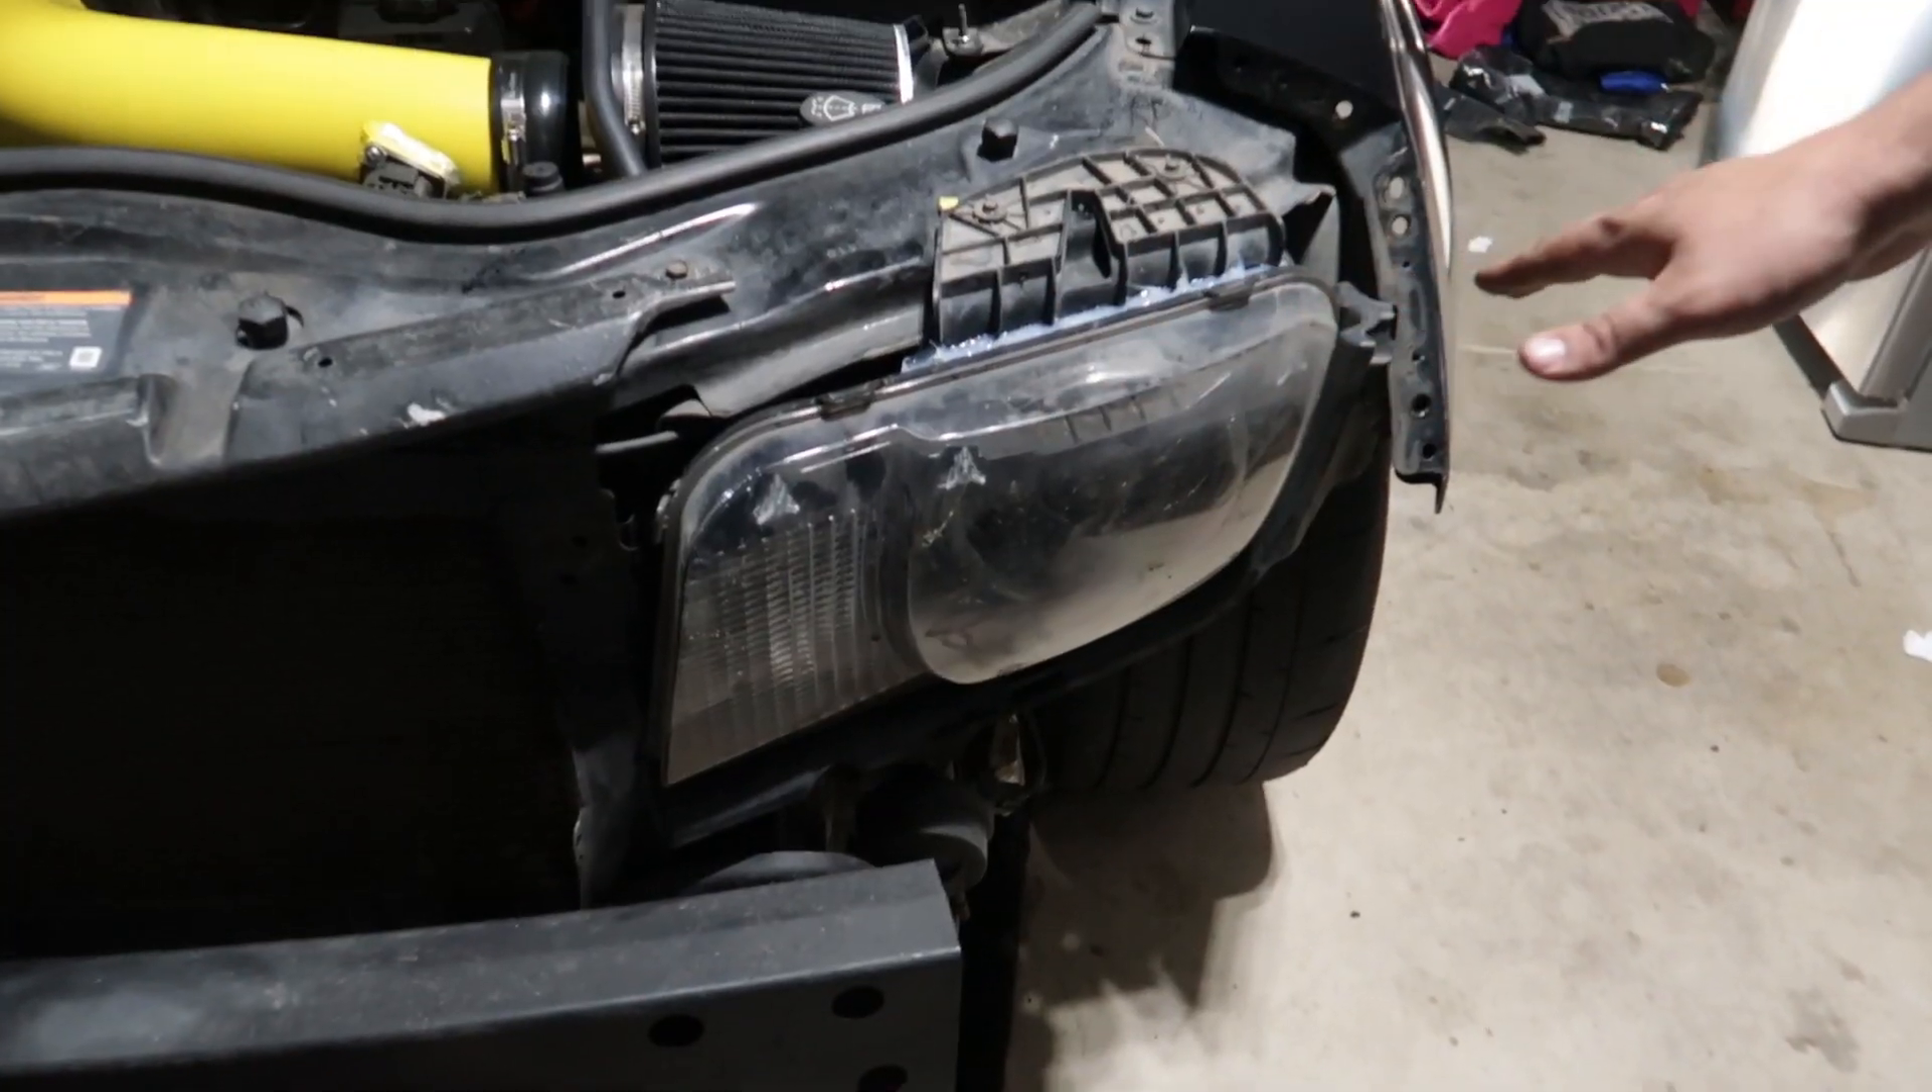Headlights are back in, as you guys can see. This one here is the silicone special, as you guys can see.